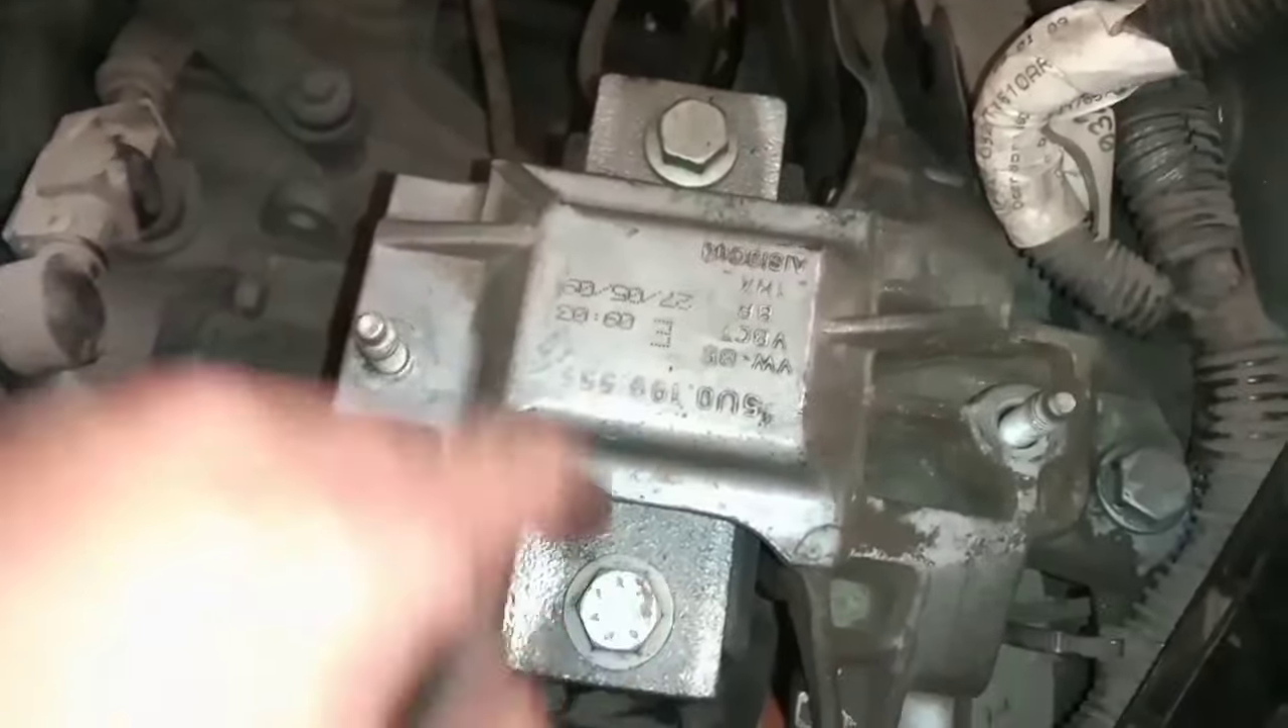Ya puse el nuevo soporte en su lugar ya coloqué los tornillos de sujeción.